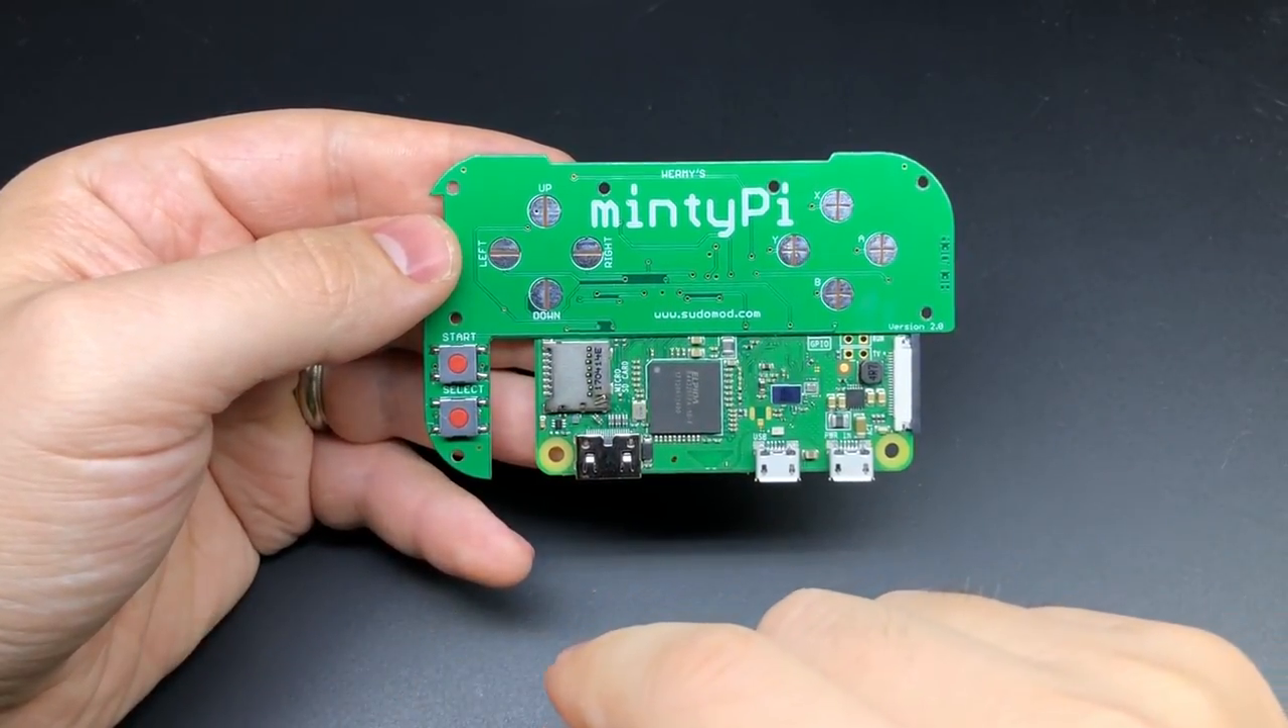I've got my Raspberry Pi Zero W attached to the button PCB from Helder.